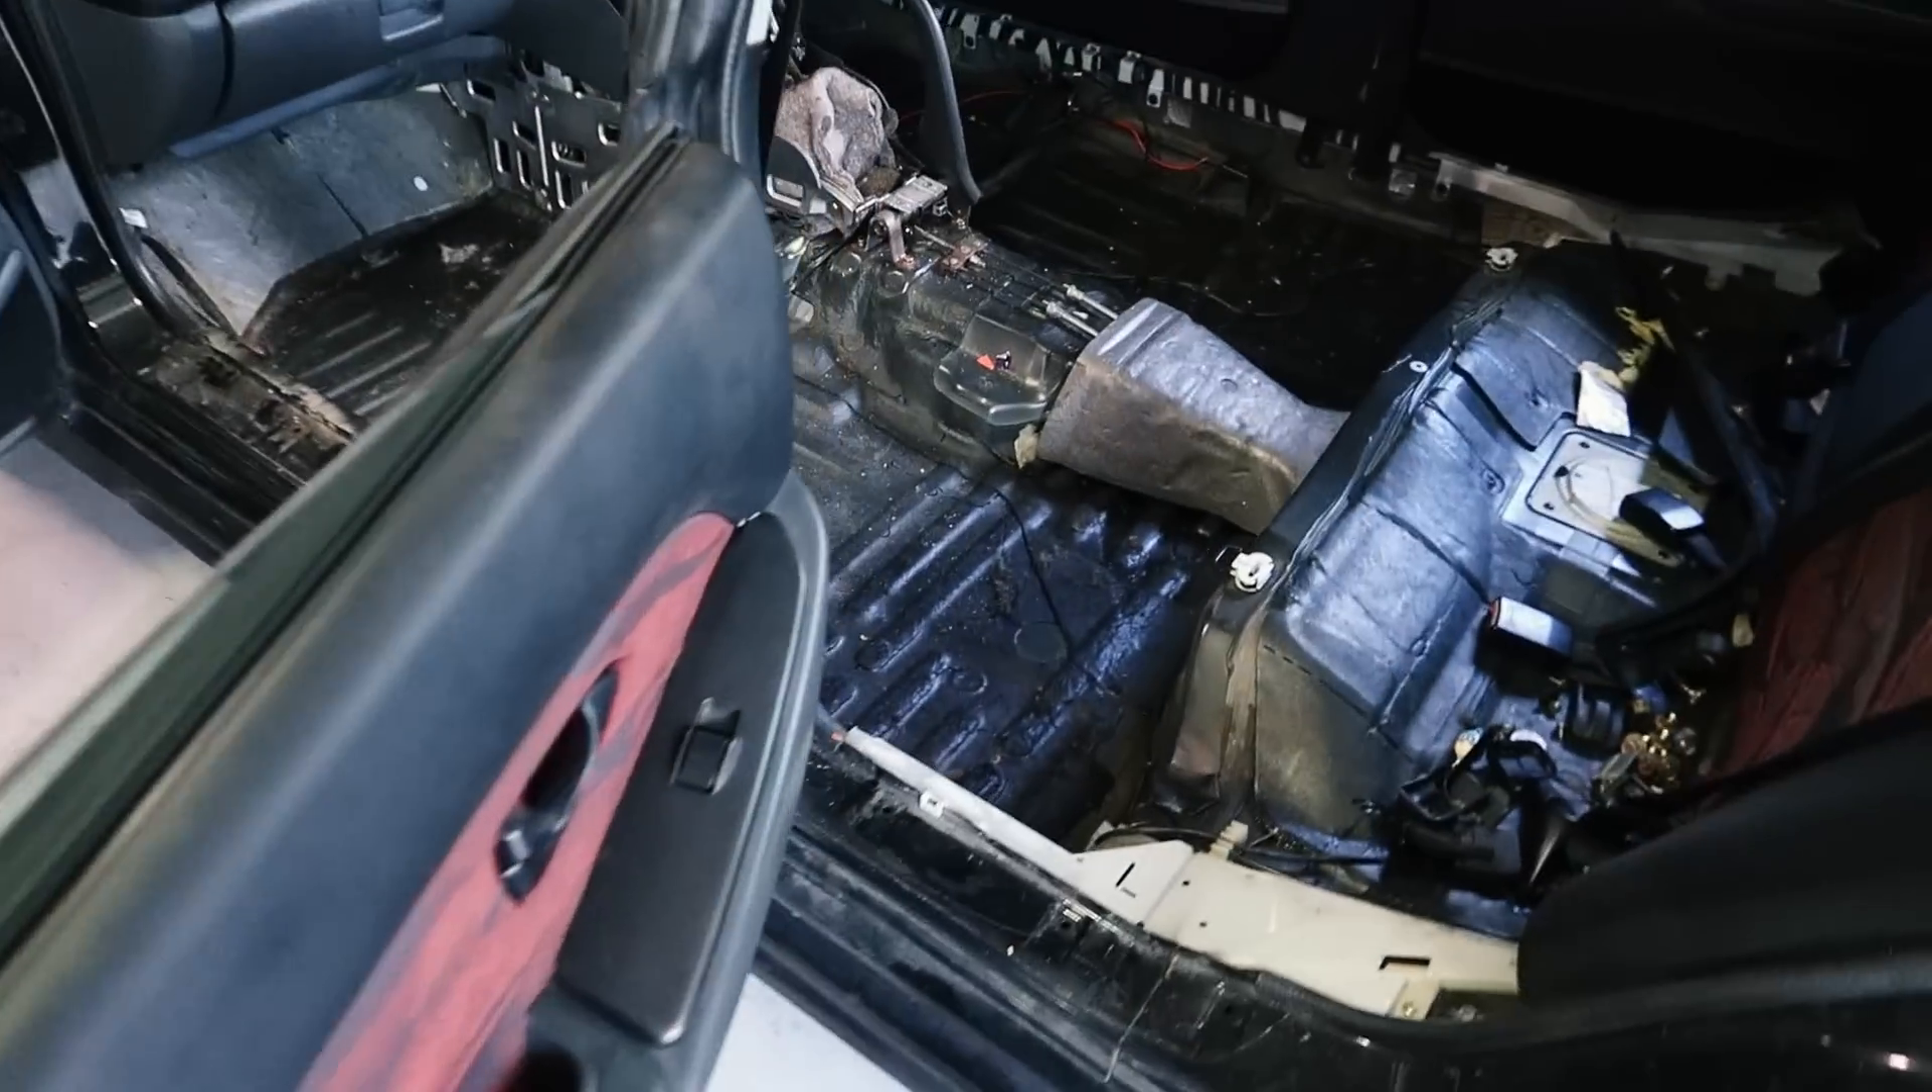So we got the interior stripped out we got the carpet stripped out.